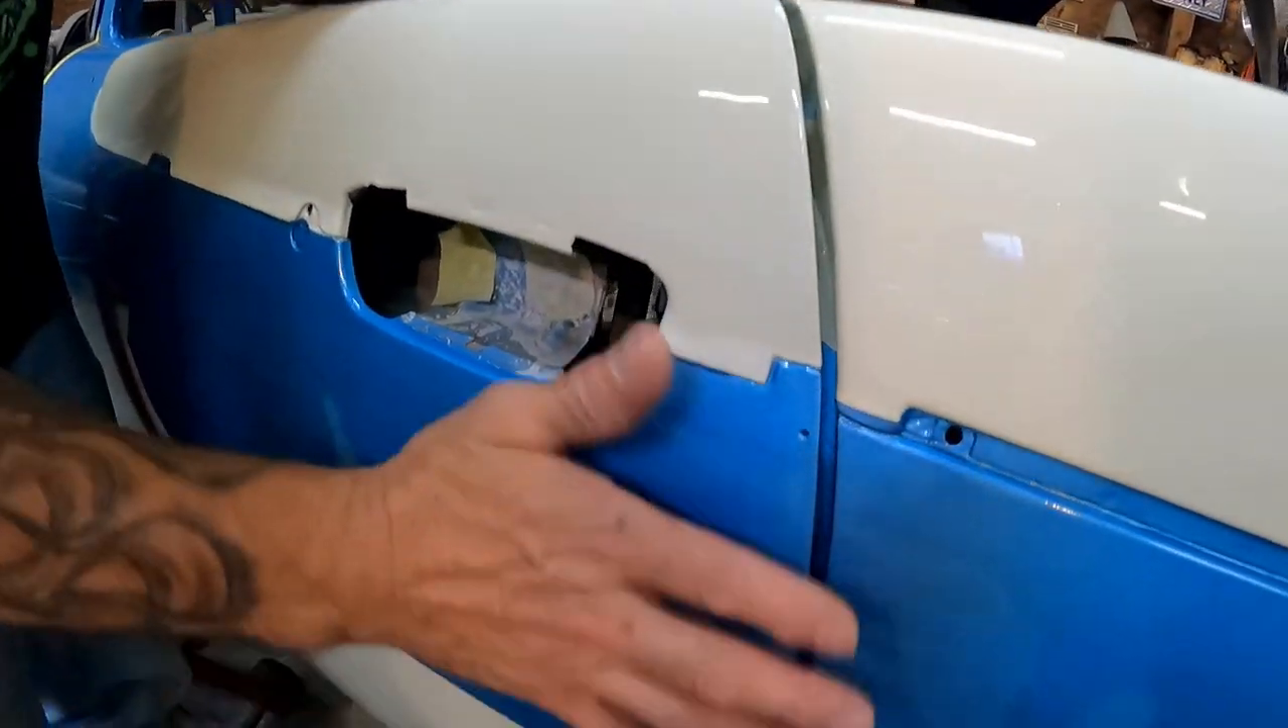There you can see man that is actually a really nice consistent gap all the way through.